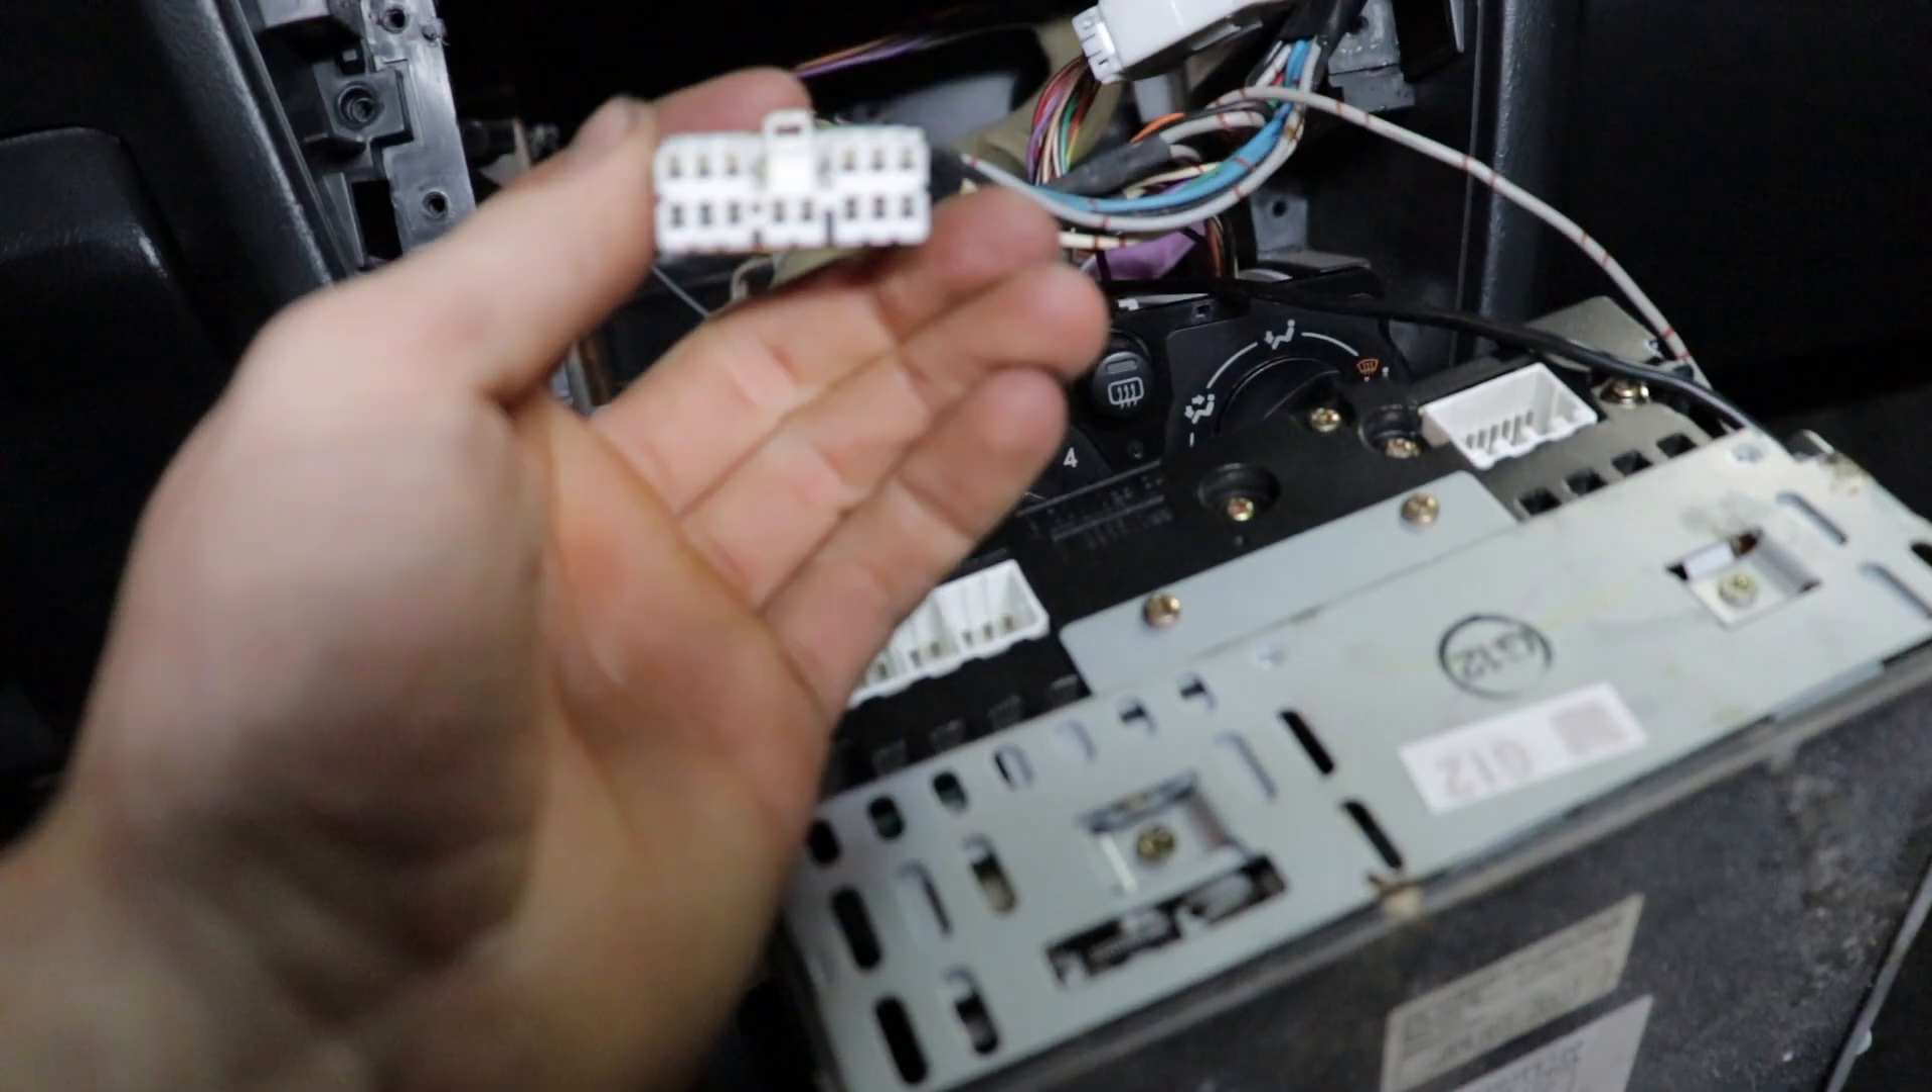So what I'm going to do is I got the radio out. Got it unplugged here.